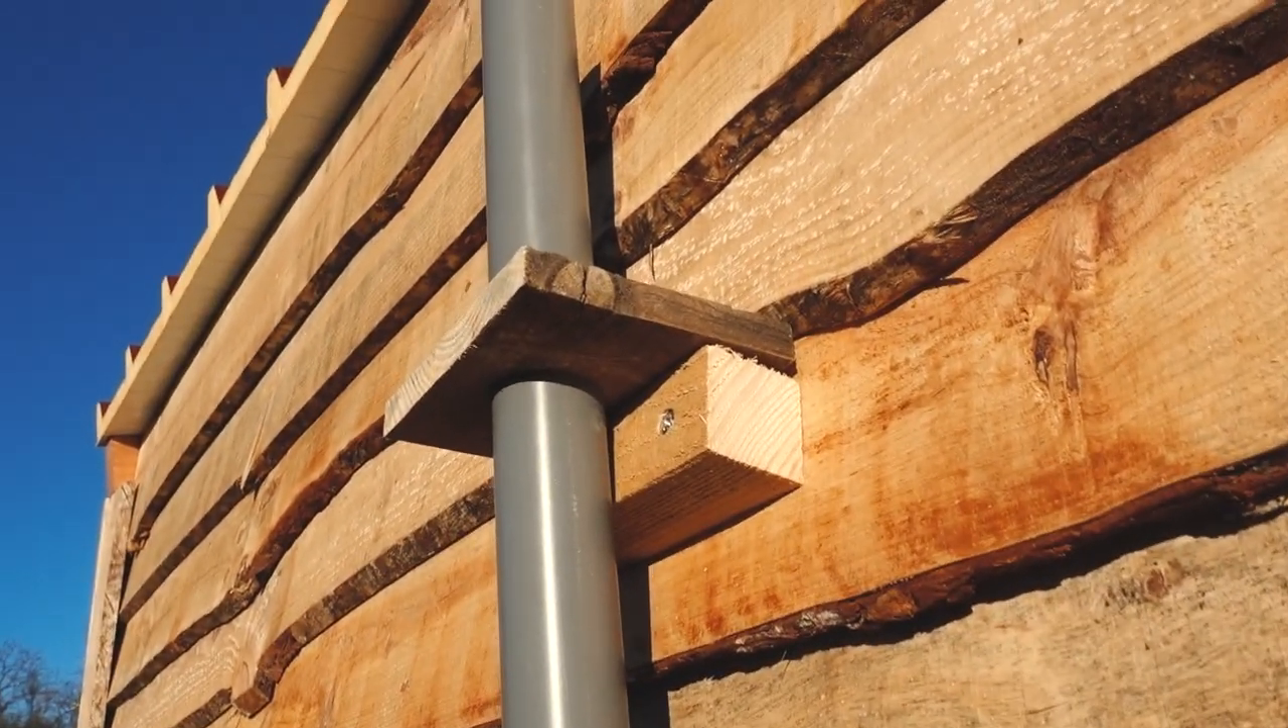I made these nice little wooden brackets and they're very strong I've got one here and then one up here as well.